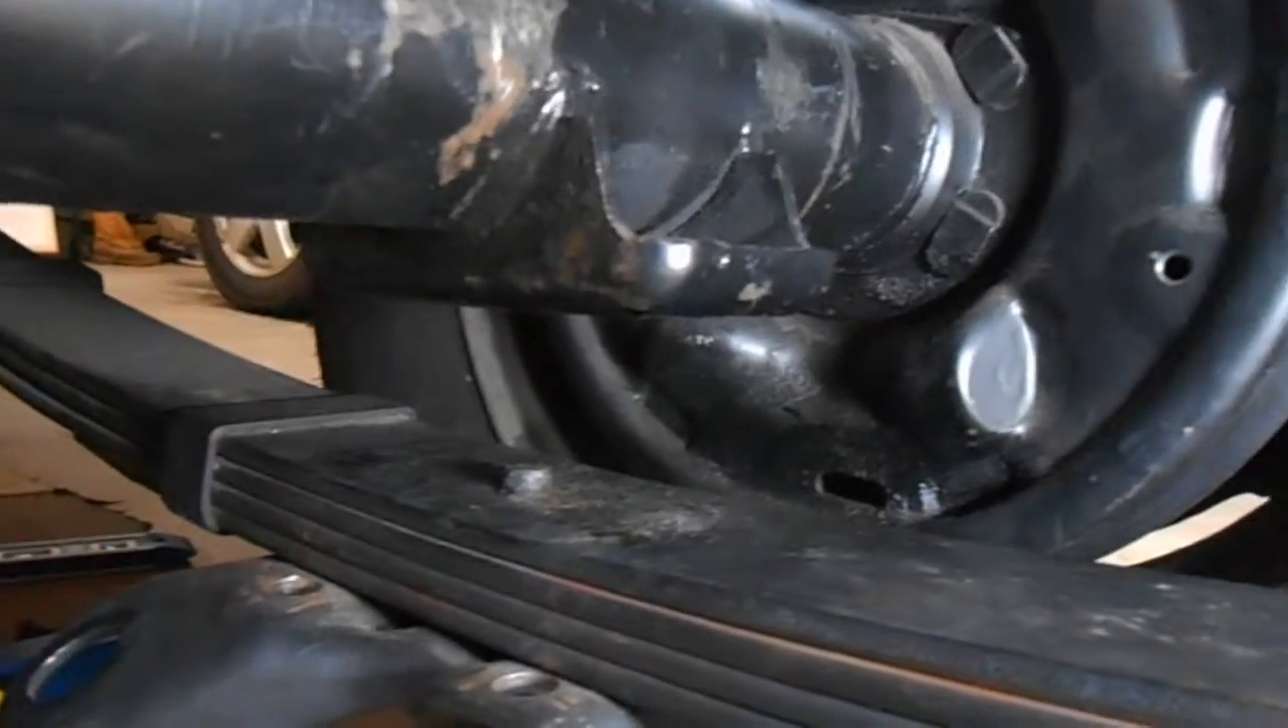Alright, so now you can see that there's a large gap between the spring and the perch on the axle.